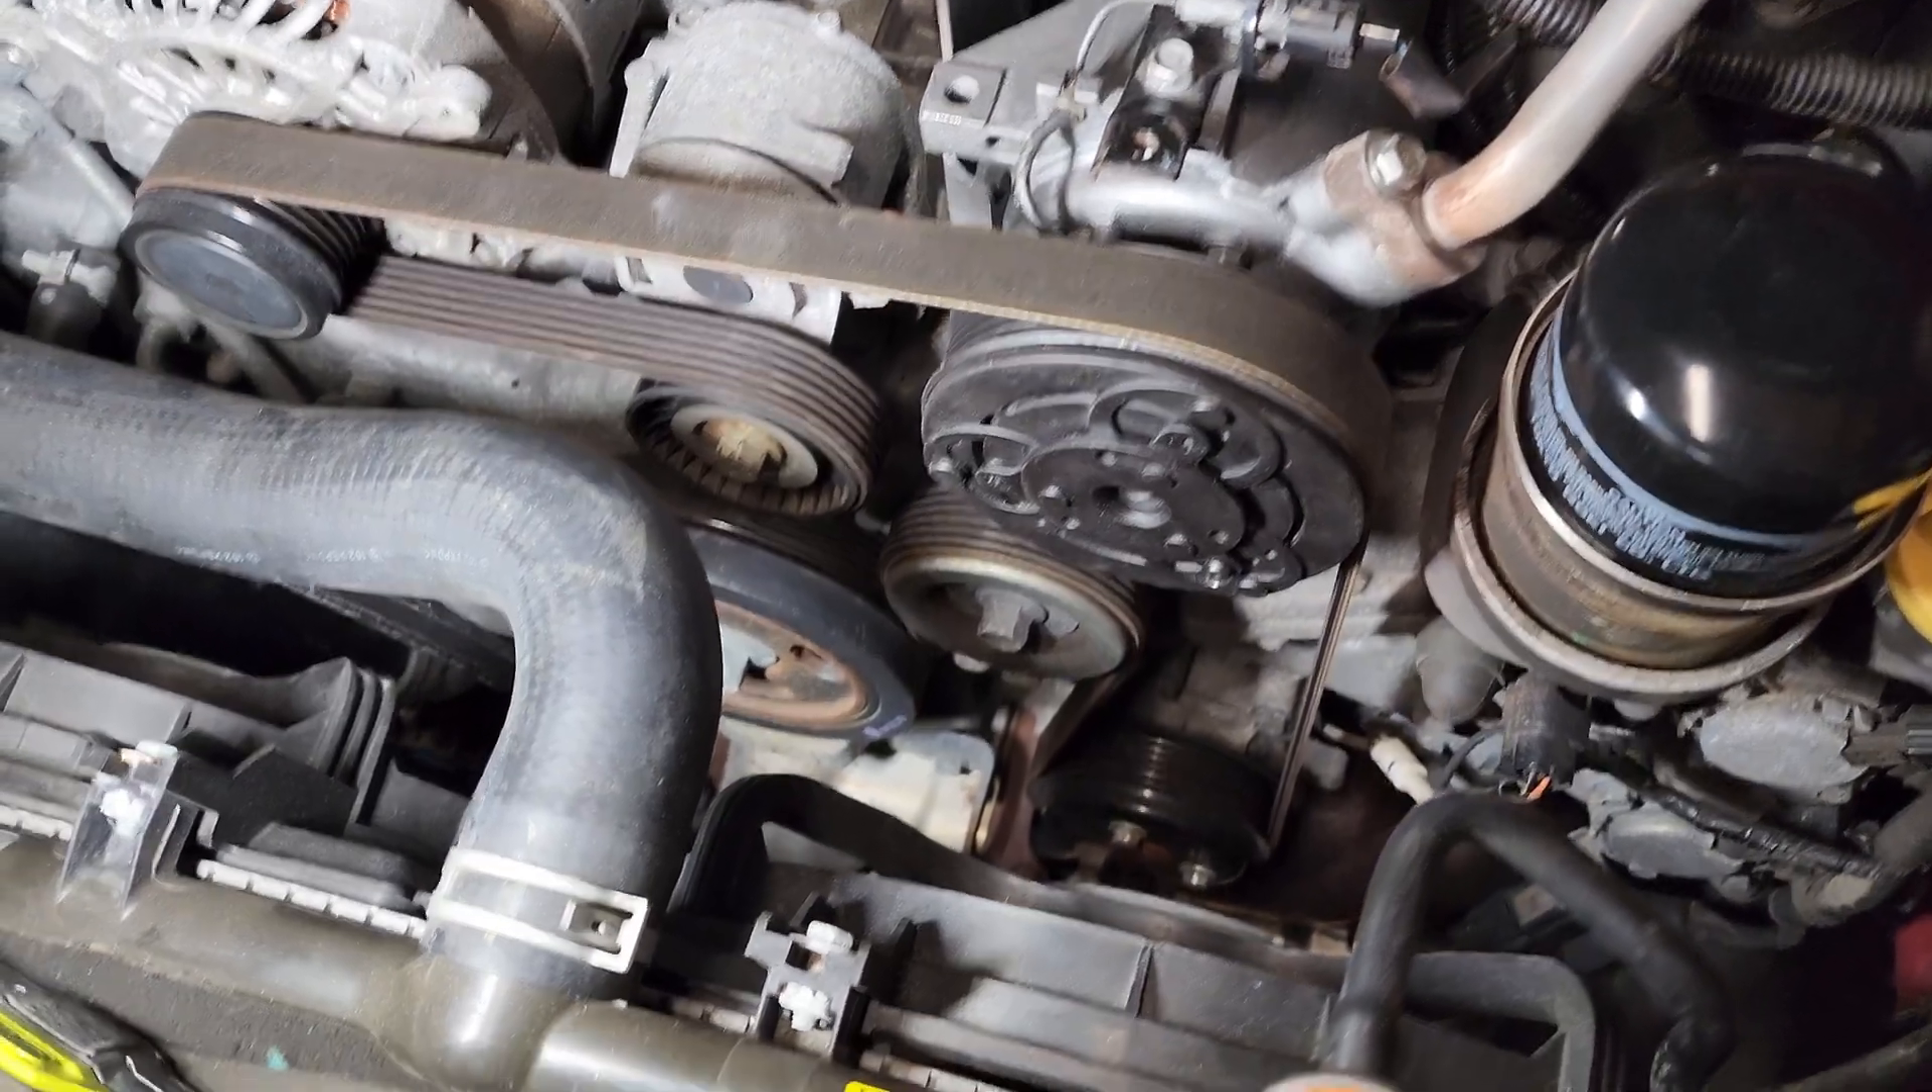The belt is back on. Just make sure you're hitting the grooves.